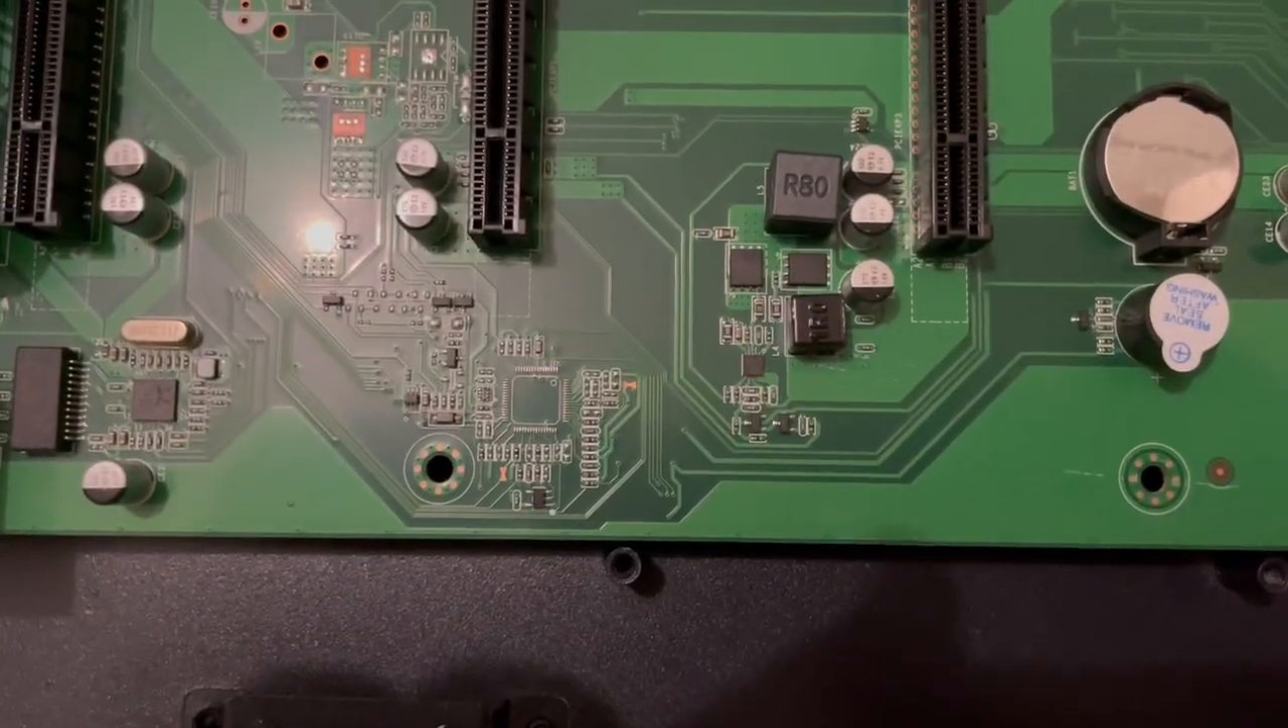As you can see, the standoffs, unfortunately, are not lining up with the green, um, B85 board. We're off by quite a mile in some spots.